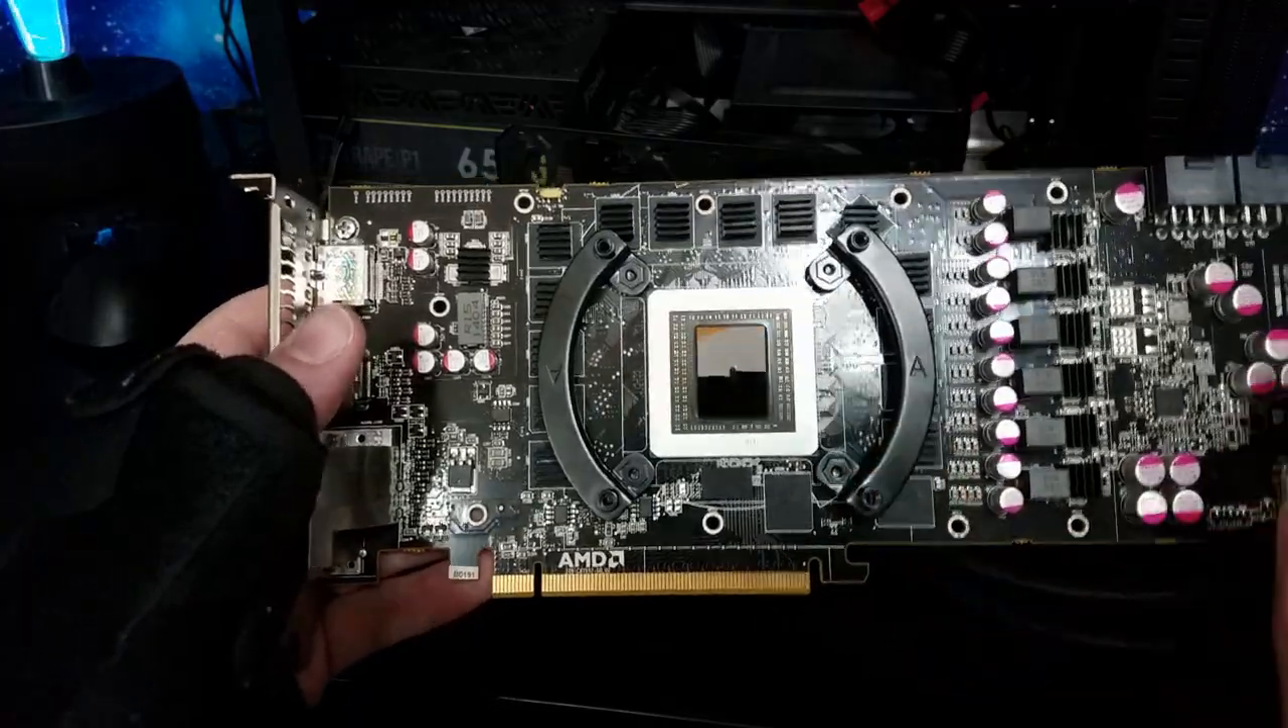So I've already gotten the Kraken brackets back on here. And so they're mounted.